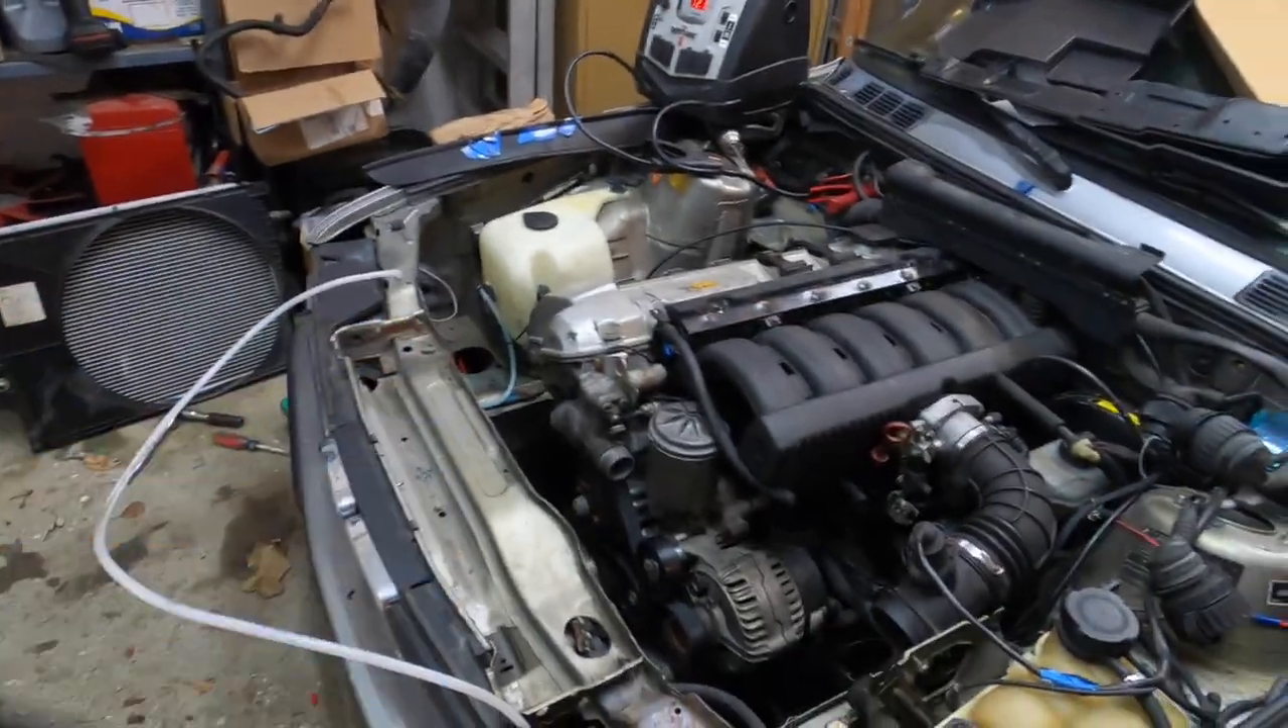I'm gonna try to bleed the power steering before it gets hot enough because i don't have any of the cooling stuff in yet but it's cold out so we should be all right.